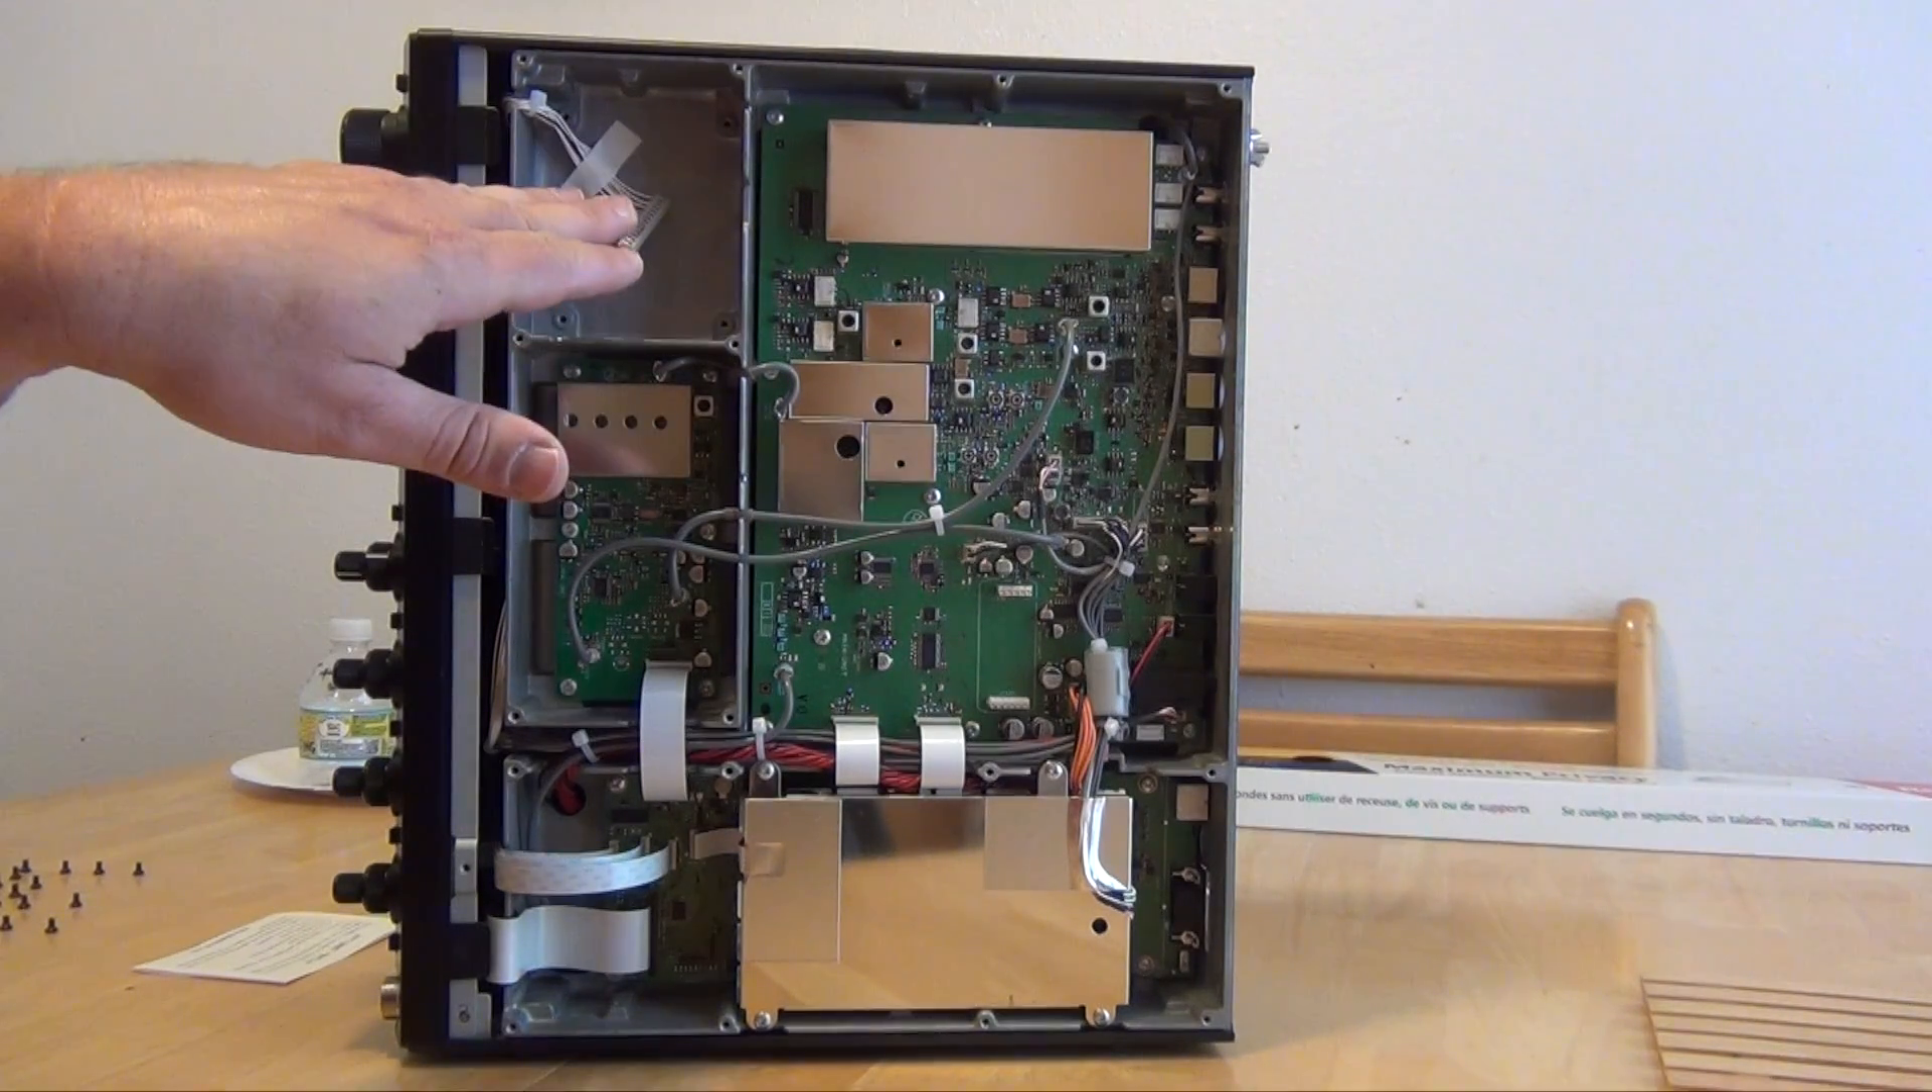Ok now I've got the screws removed and the bottom panel off.